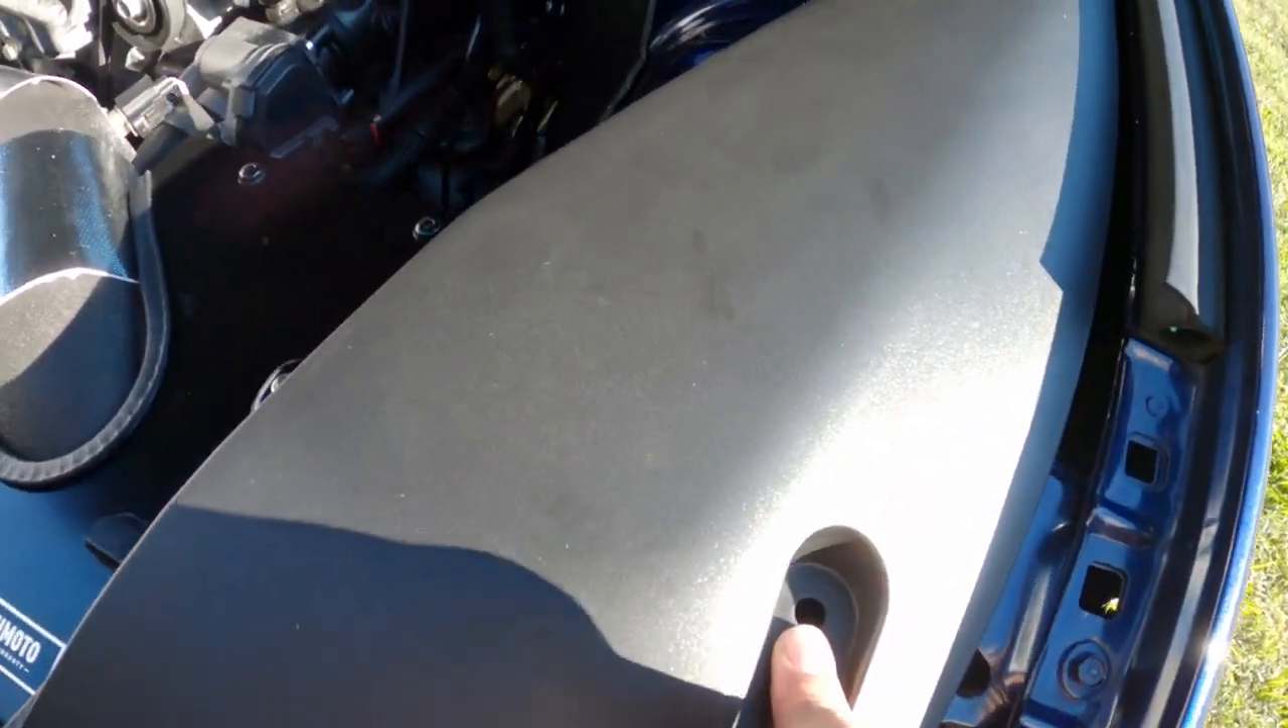I still need to get push pins to go on these upper pieces.